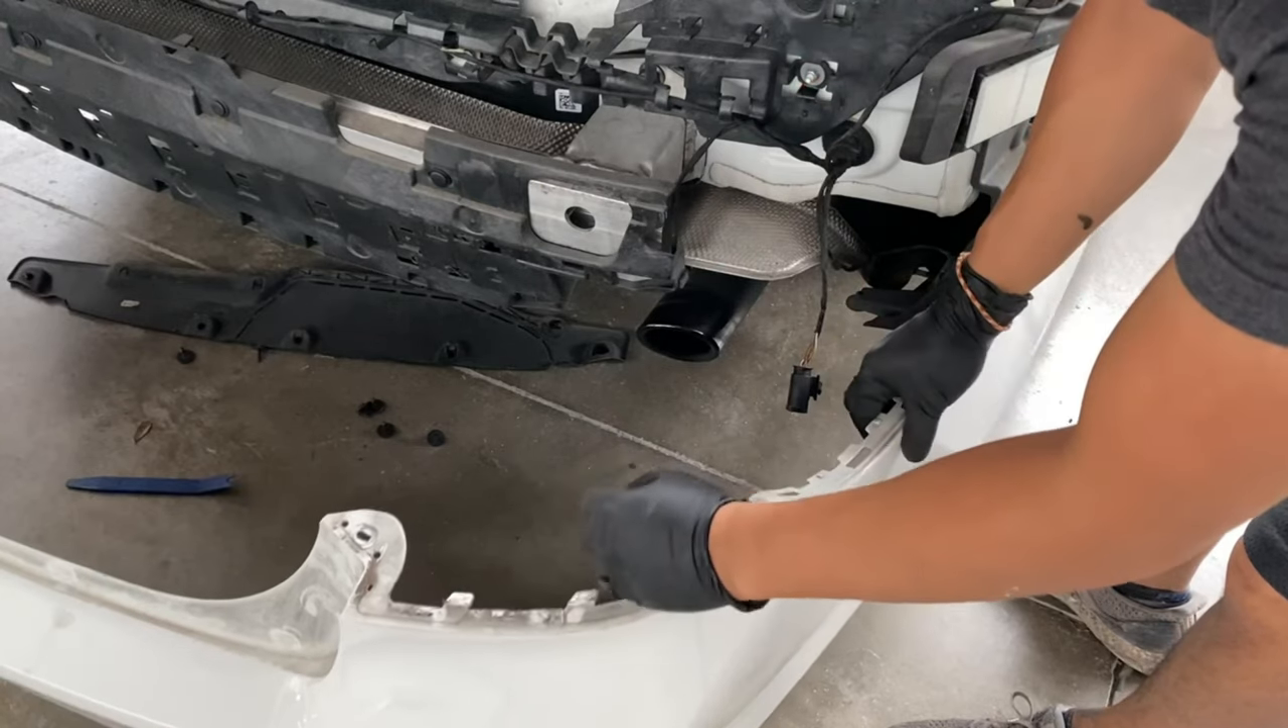And now you have that bumper all taken off.